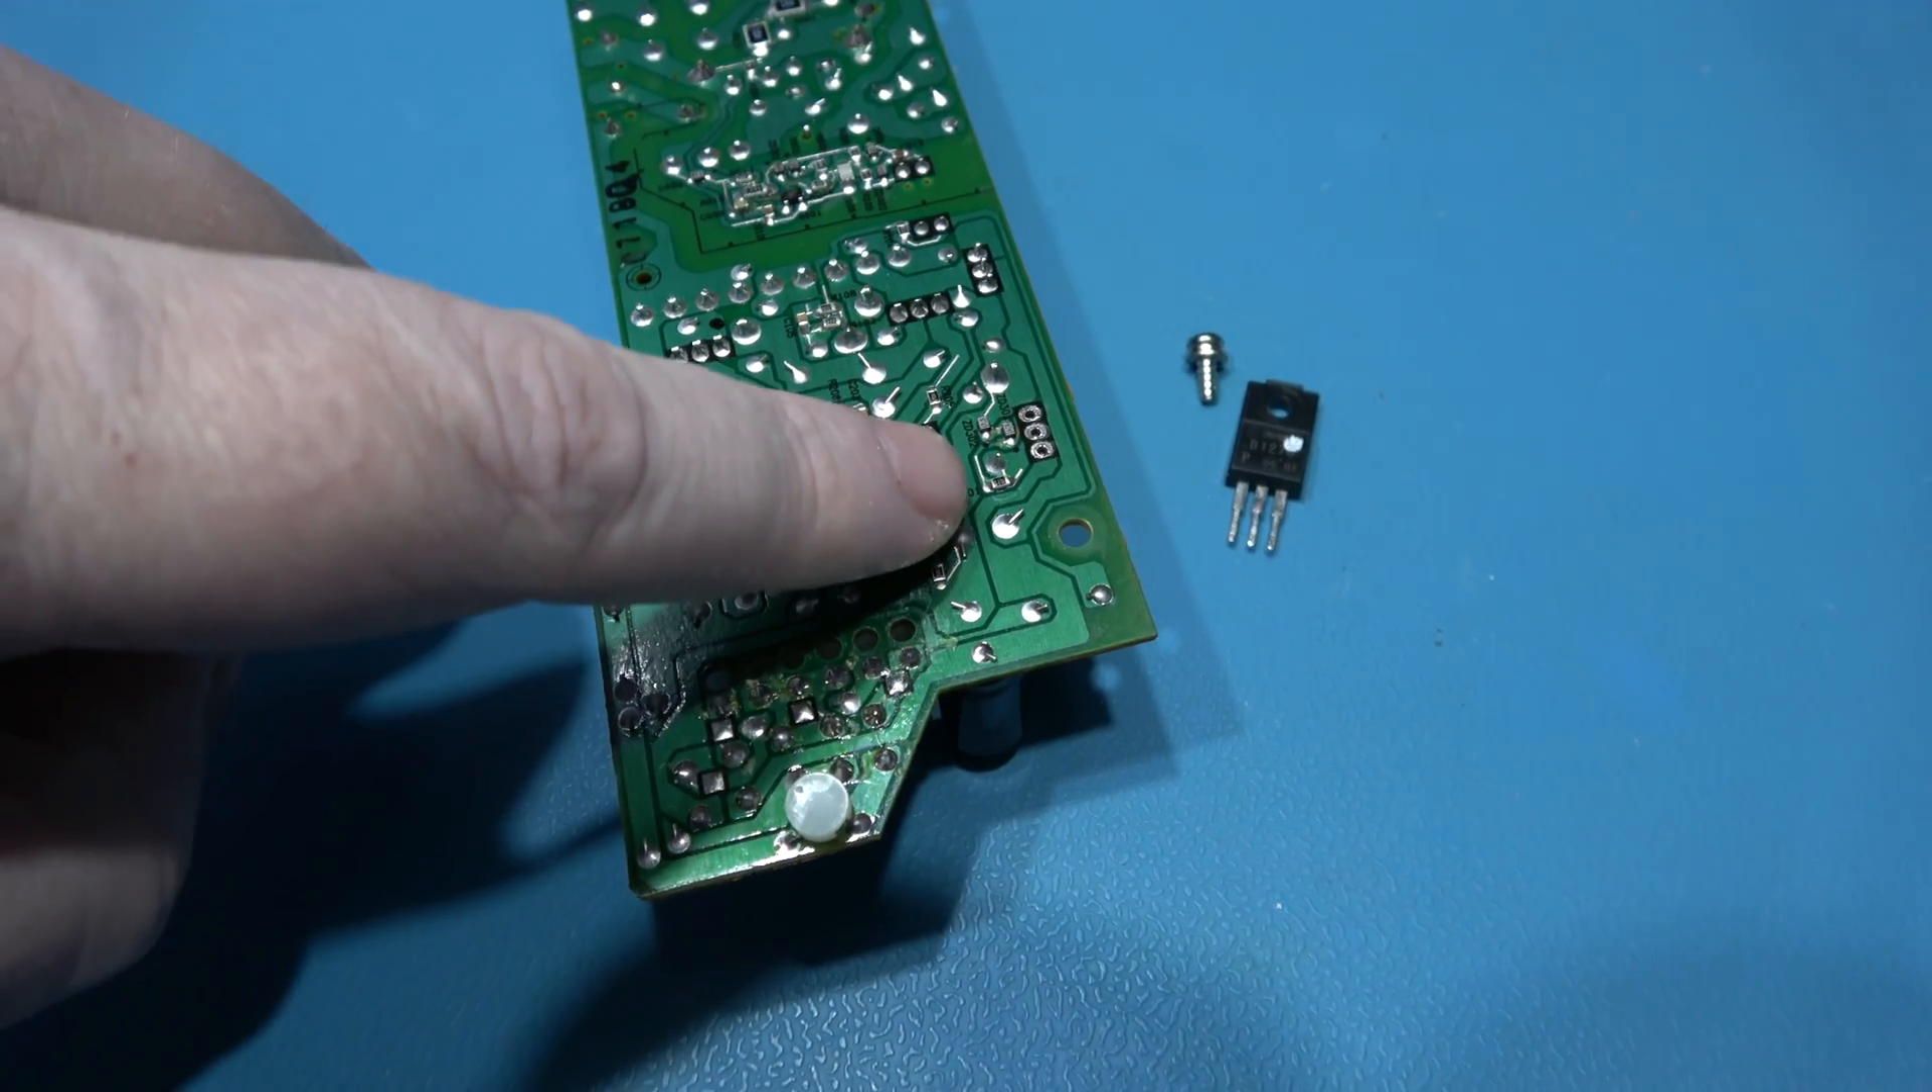That's the power transistor removed from the circuit.